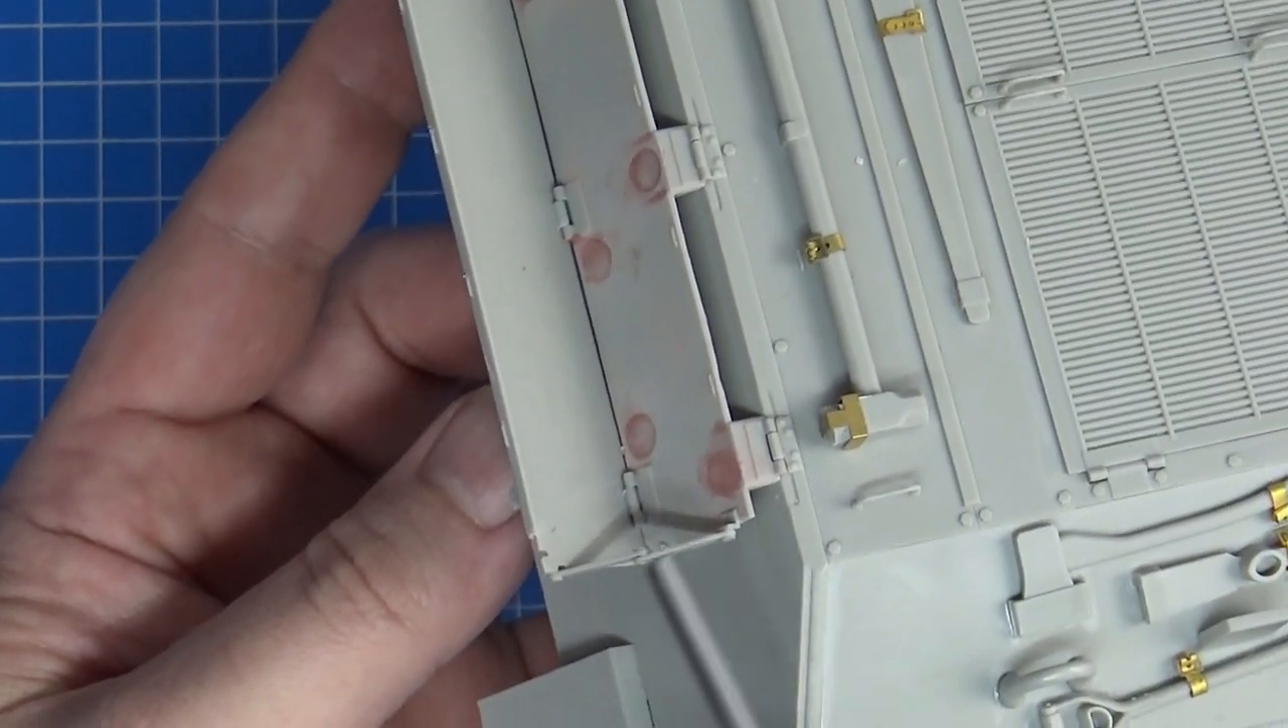I've constructed that back storage uh rack.